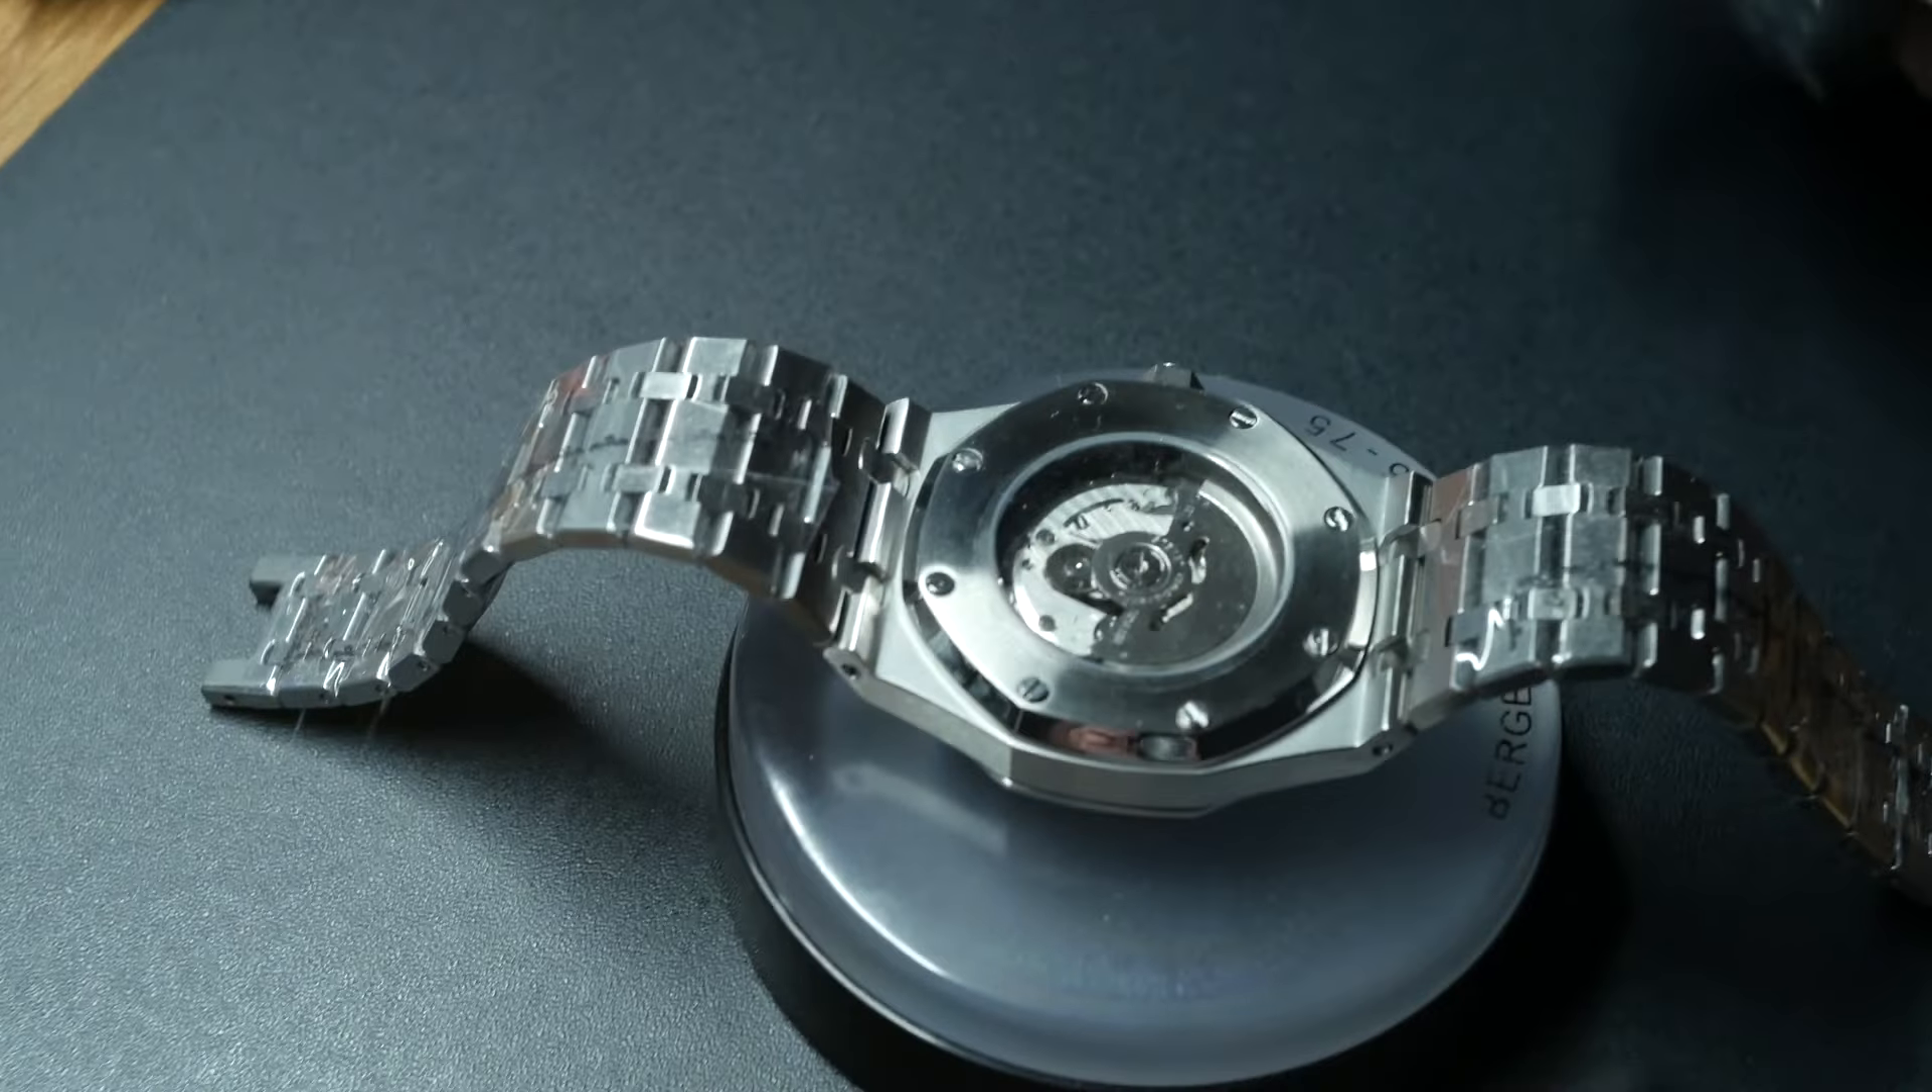Donc, là, j'ai mis le fond de boîtier.